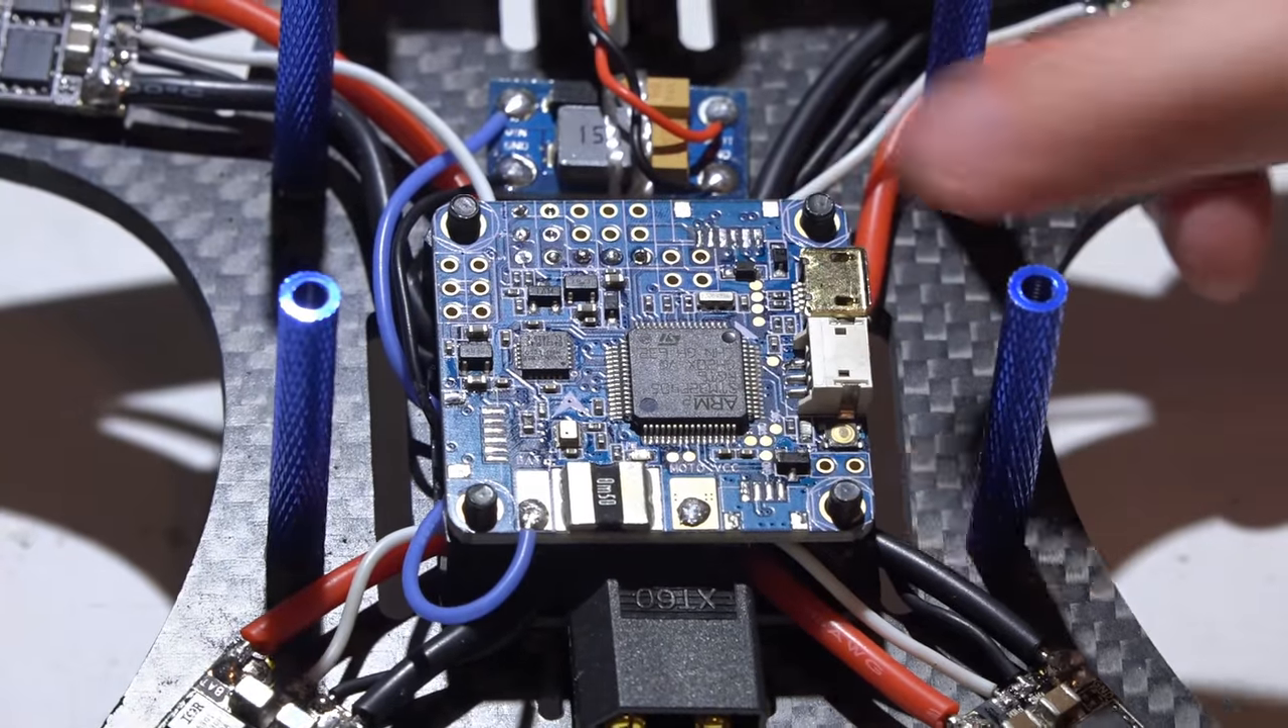All right I got the flight controller installed.